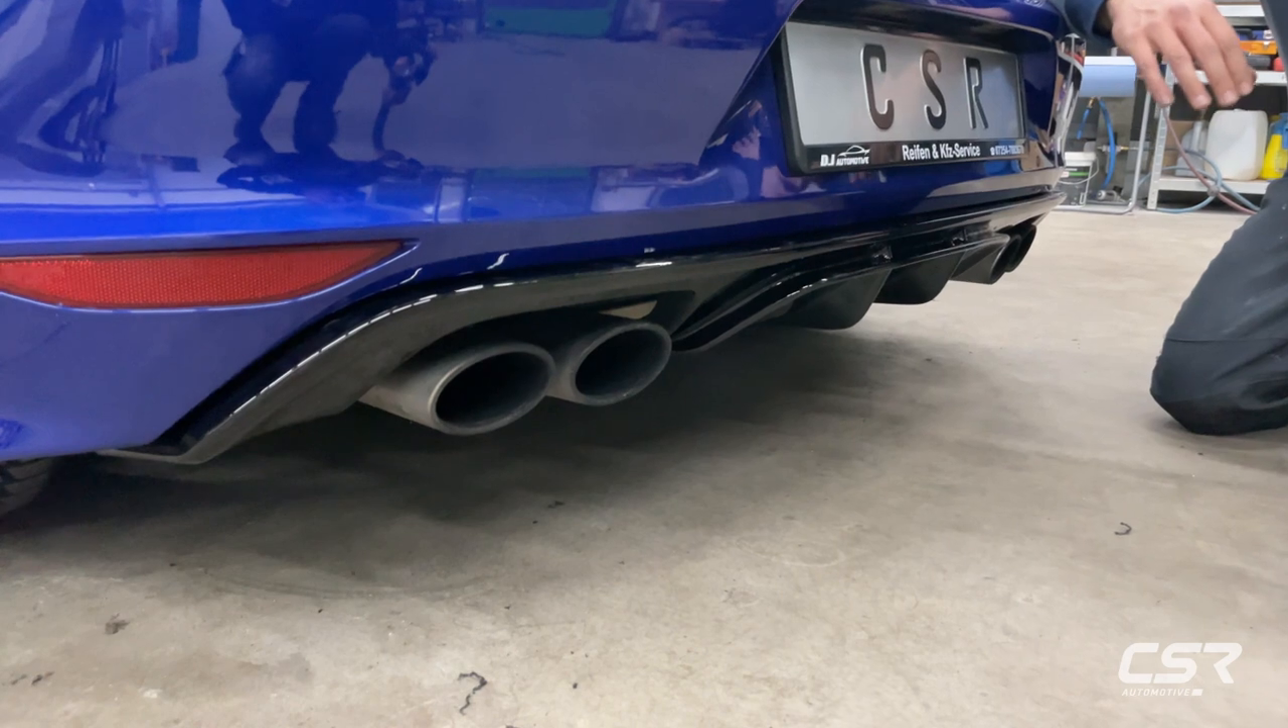Der Diffusor ist jetzt im Handumdrehen montiert gewesen.